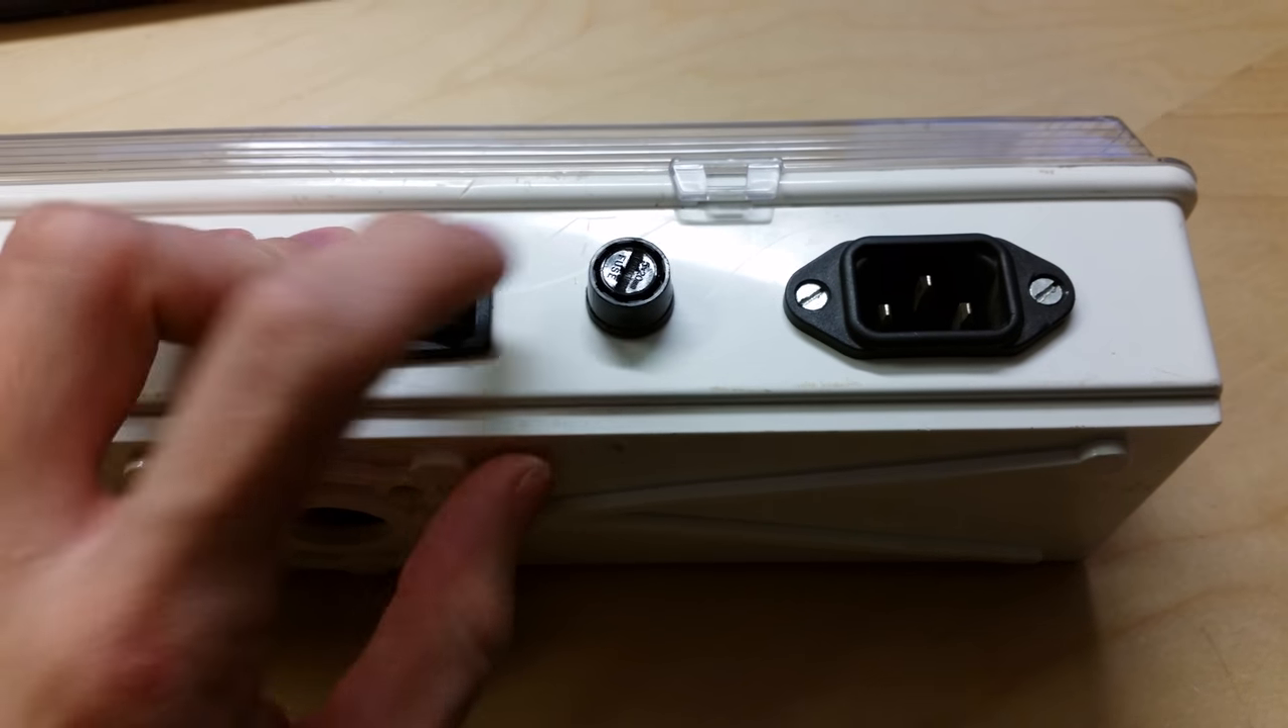Okay, so that's the unit back together completely now. You can see all the connections here on the side.